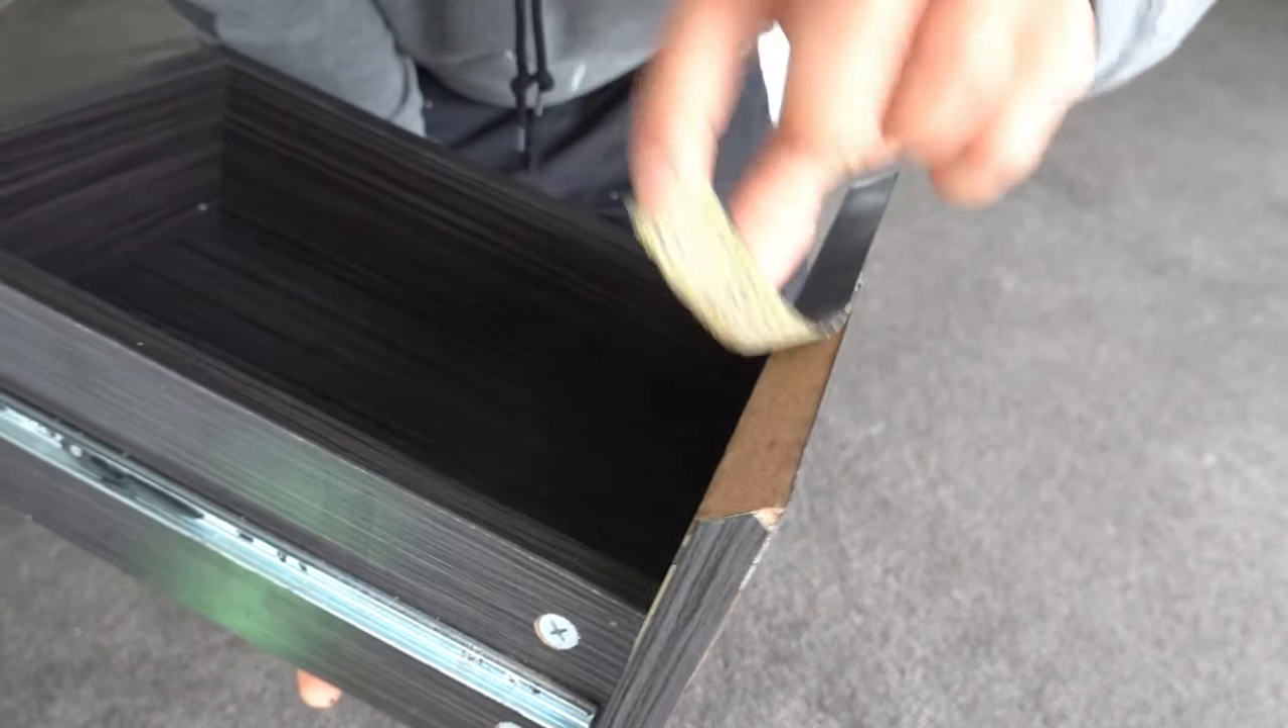Alright guys so we've got a drawer here where the laminated edging has started to come away.